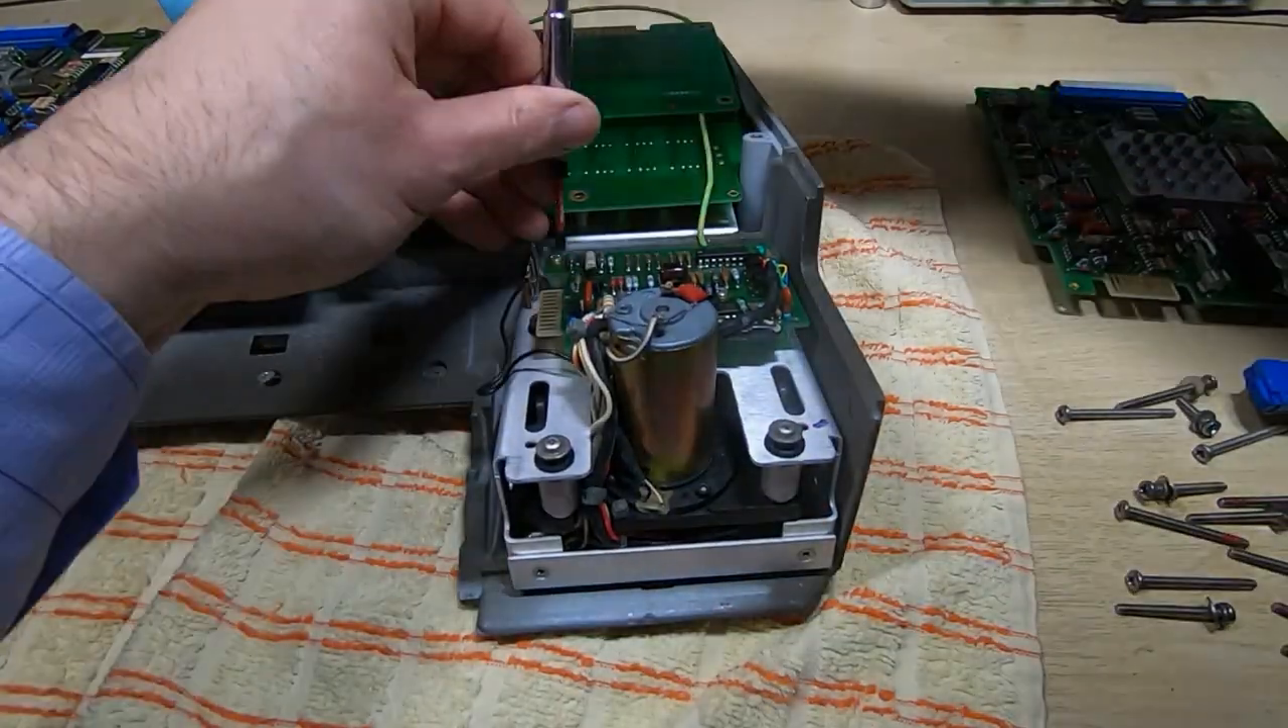That's the tape drive mechanism refitted.